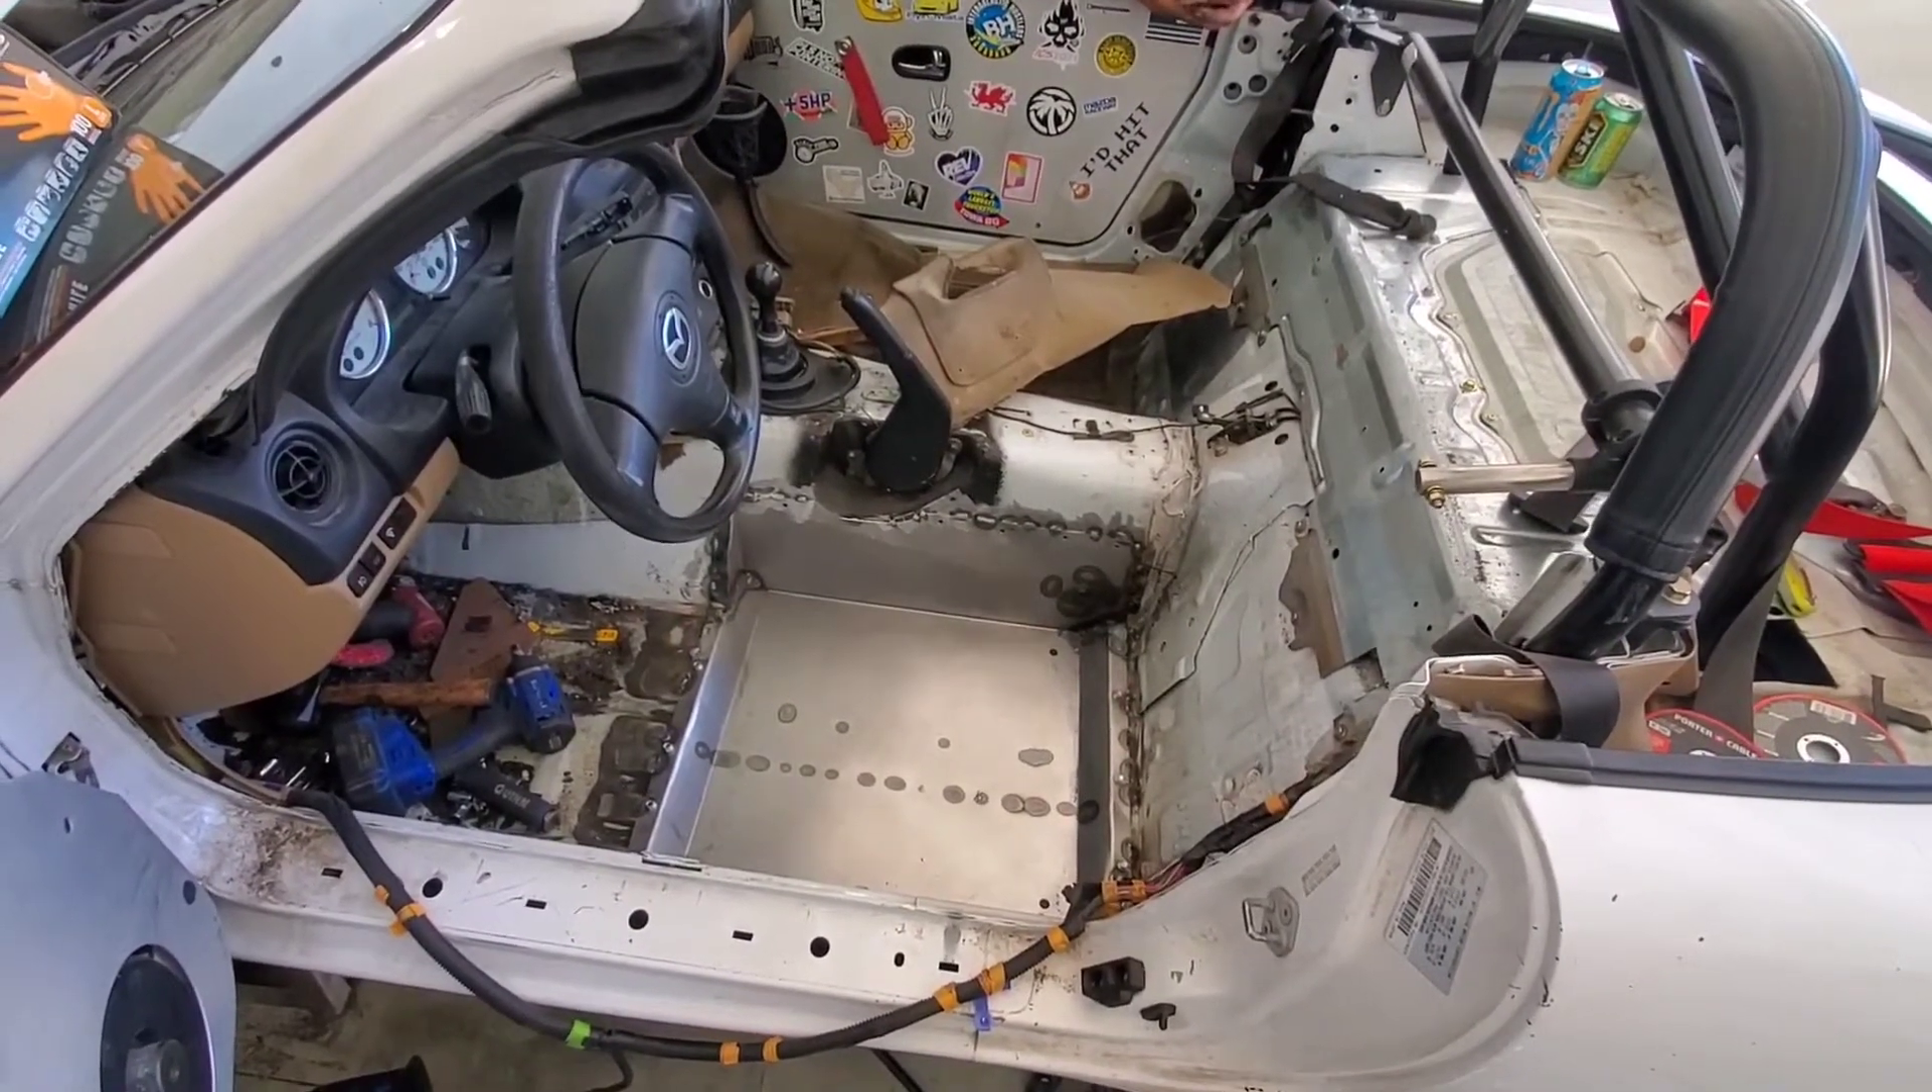Well, I think we got a little more work to do, but that floor is just about welded in.